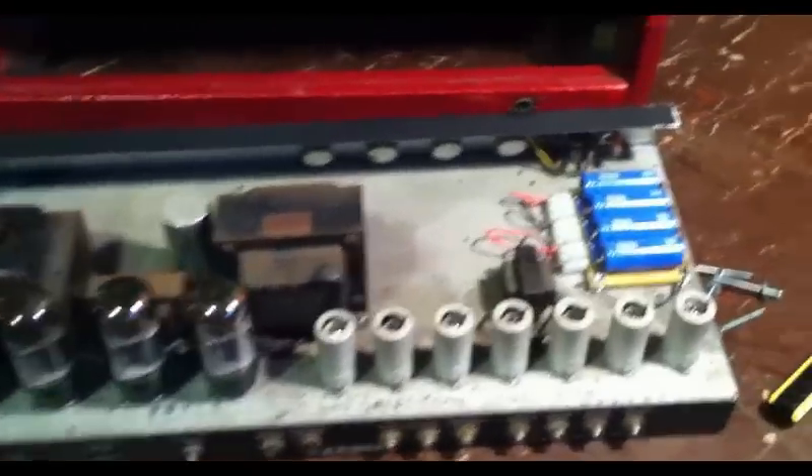Okay, here we are with the chassis out of the cabinet, and we can see everything a little more clearly here.